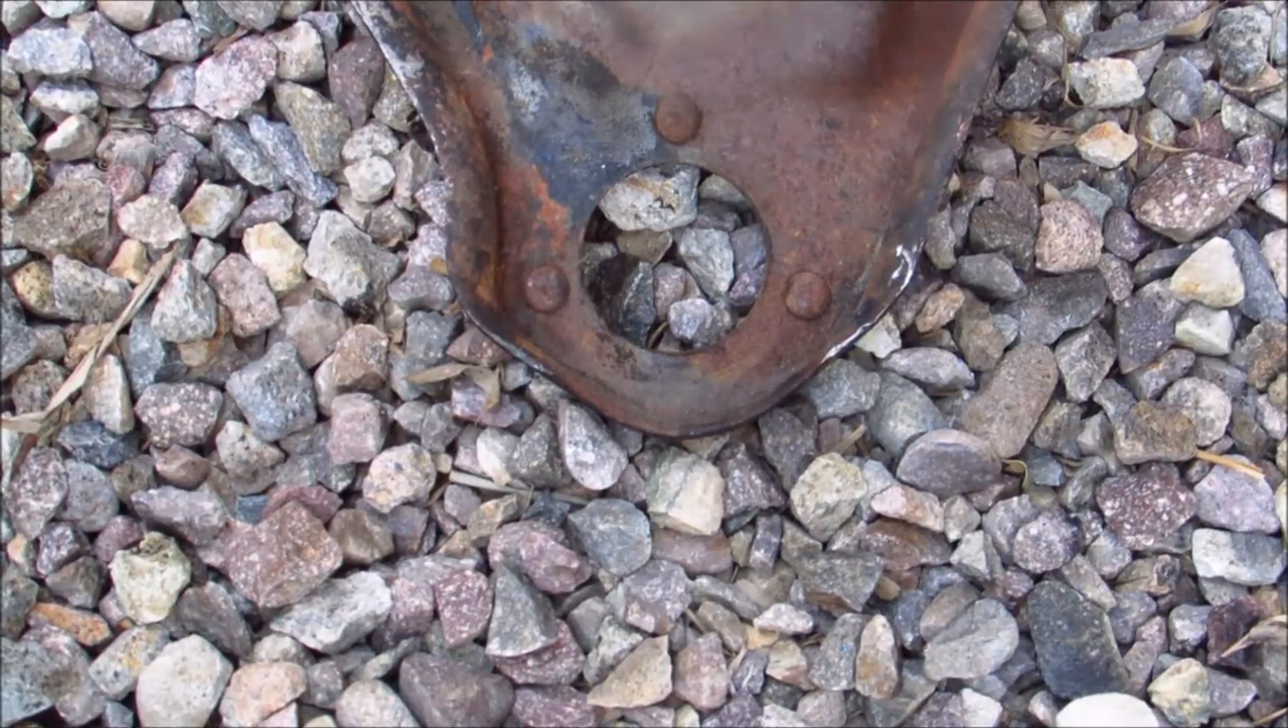I got the ball joint out of the way but the rivets are still in the control arm.